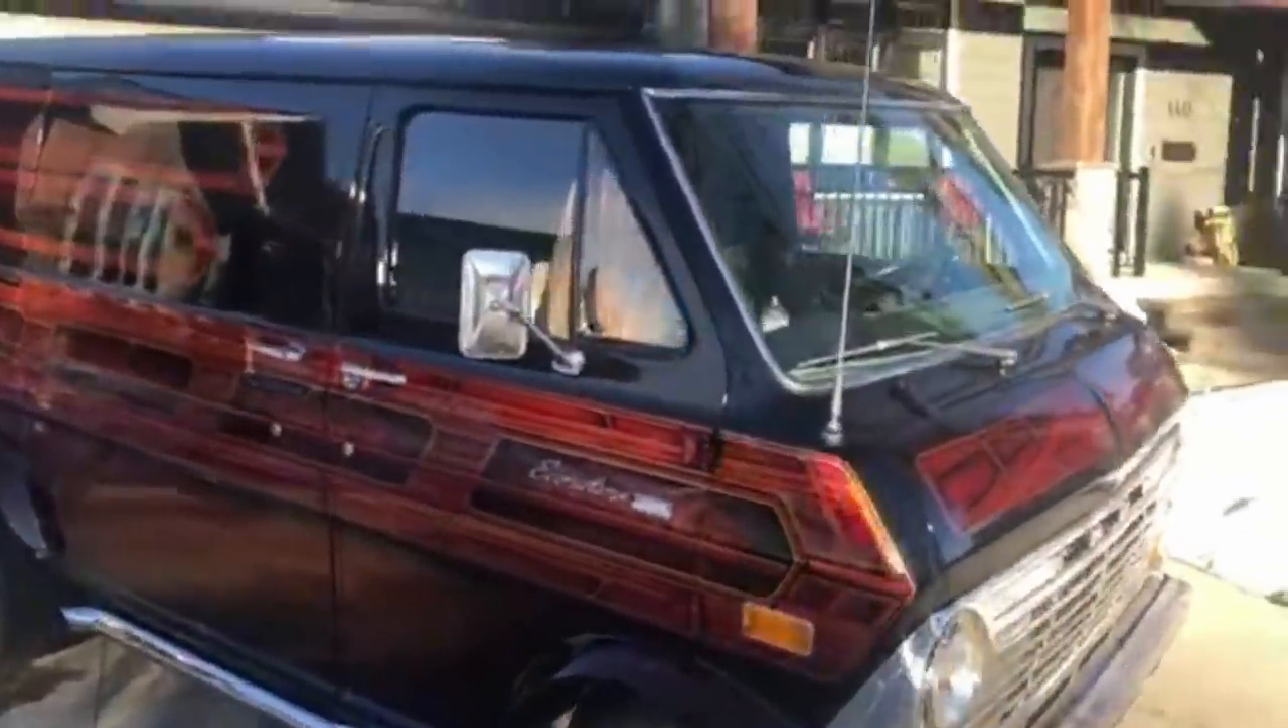Got the side windows in.